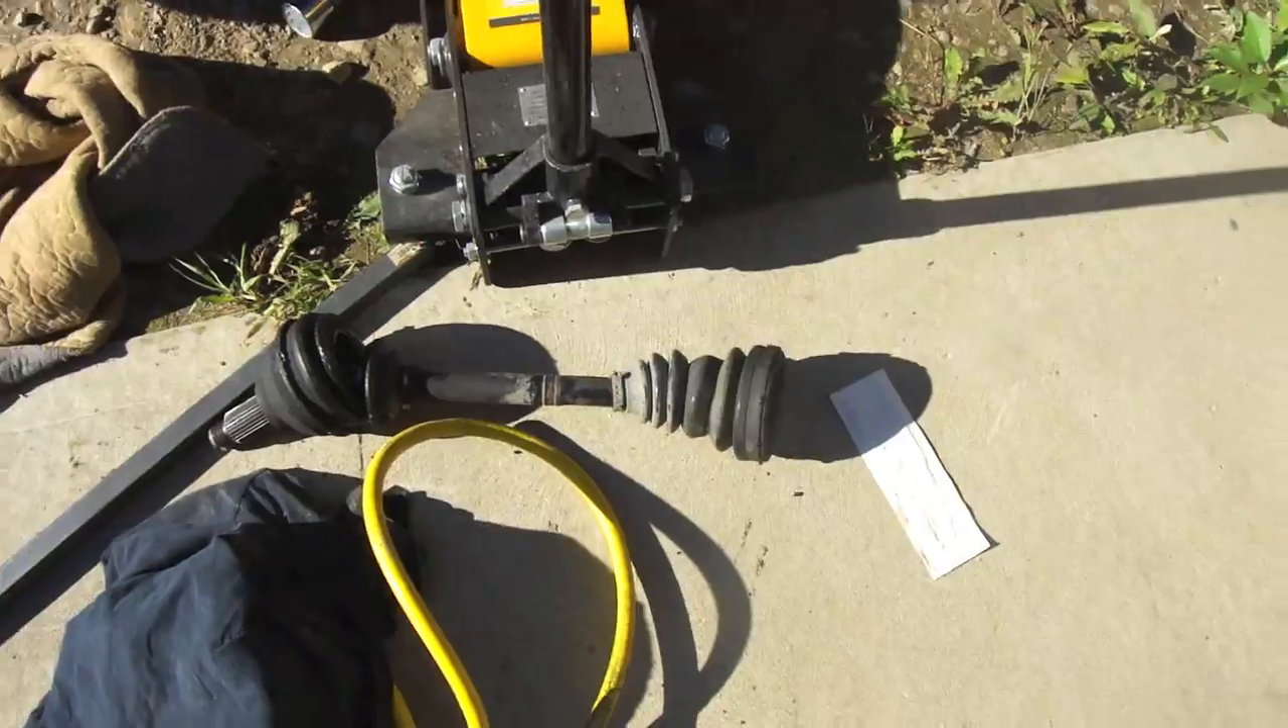So there's part of the CV axle out right now.